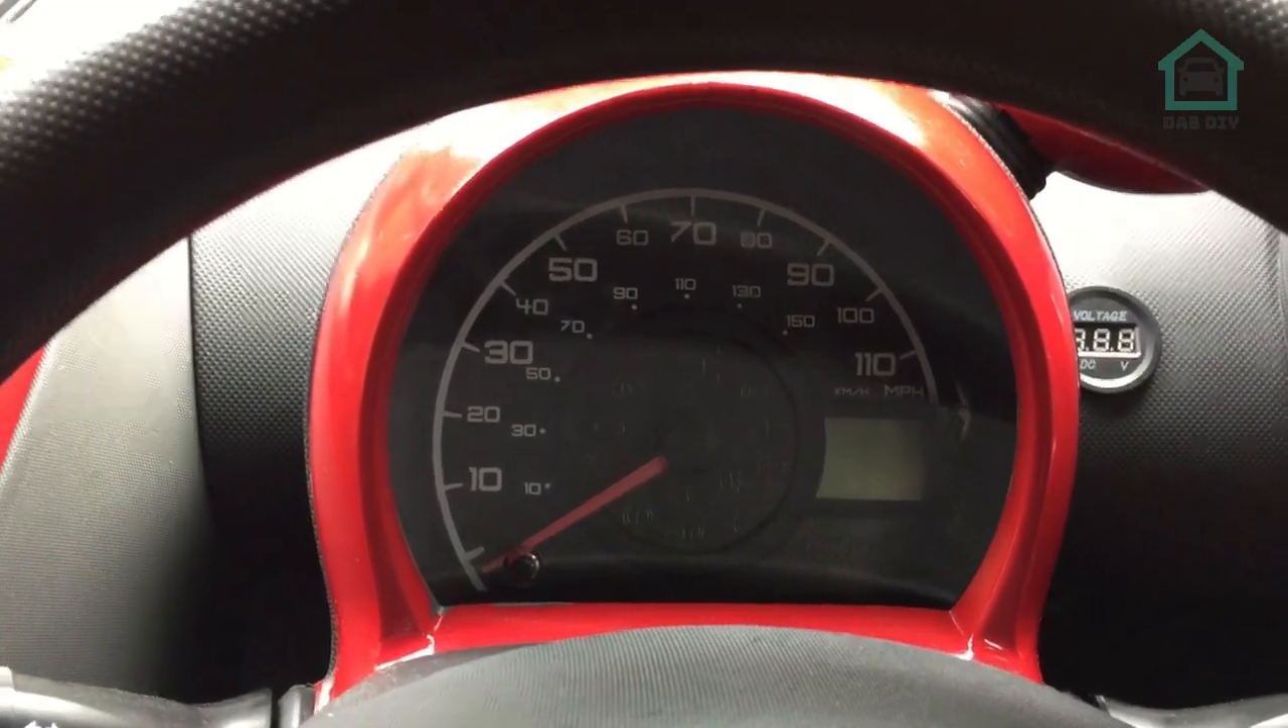We've got the speedometer and the clocks and things like that back in the car.